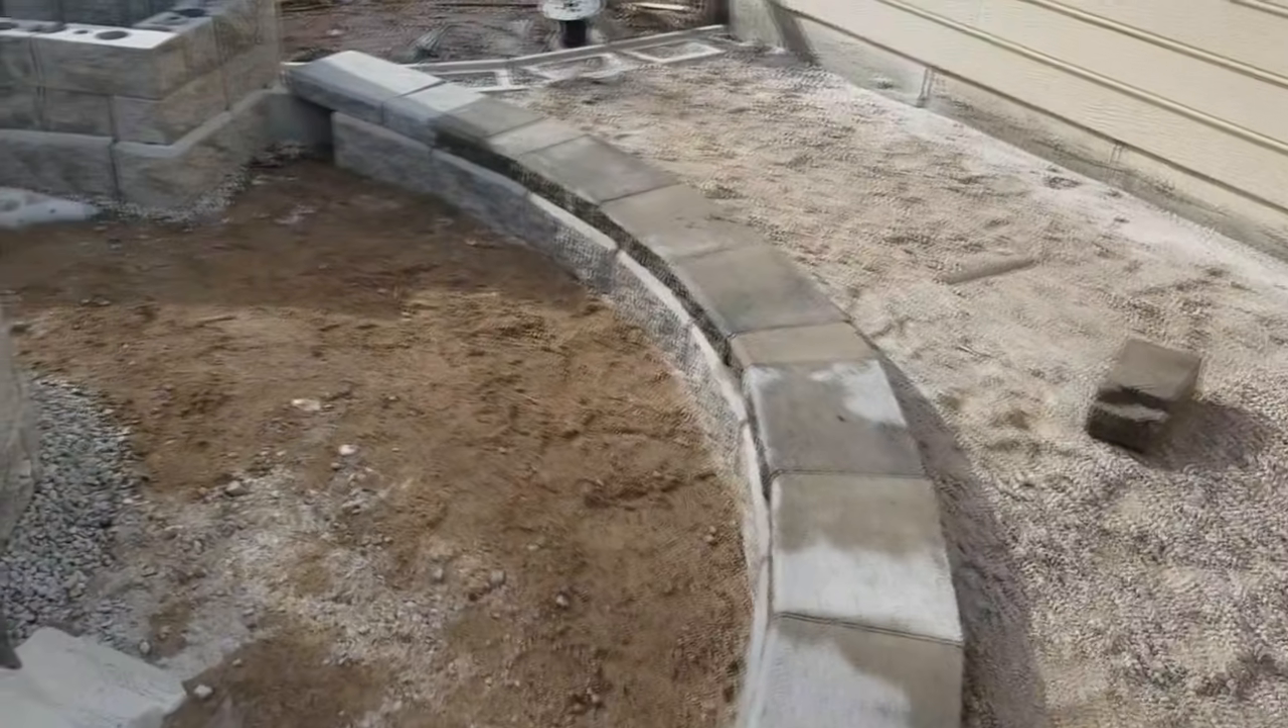Okay, so we got all of our caps all cut in on this radius.